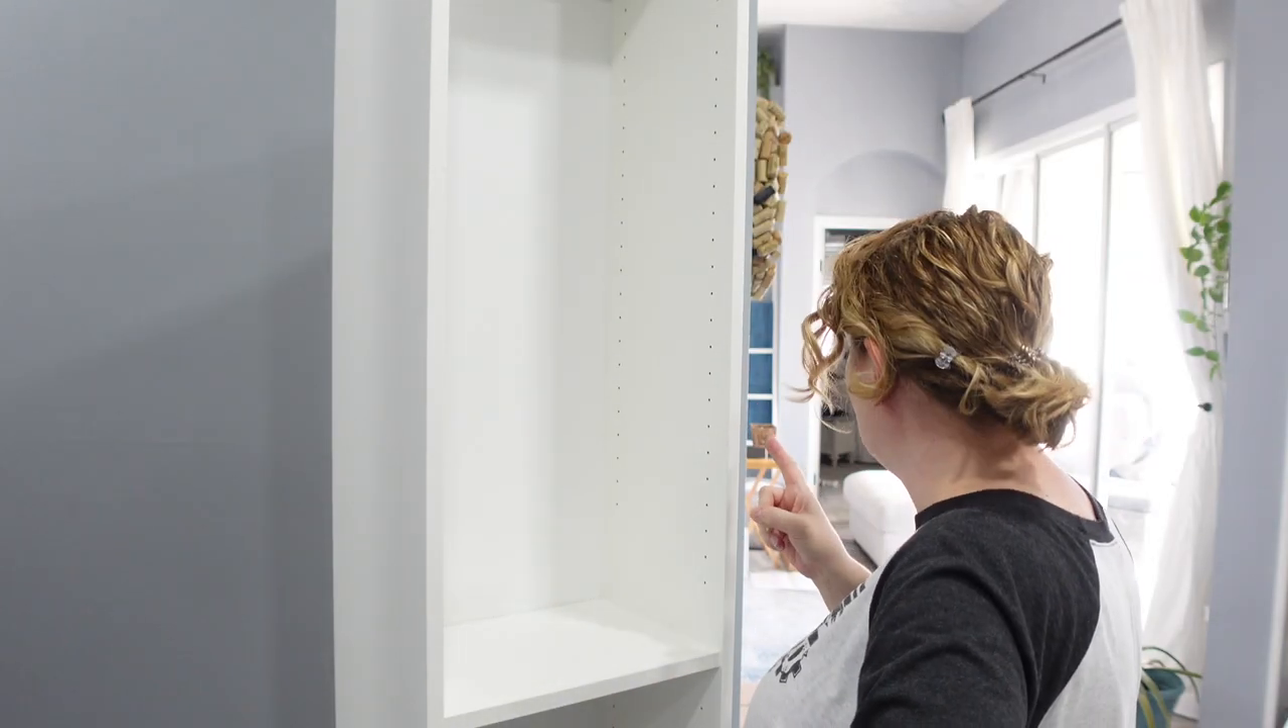I don't have all of the shelves in here yet.